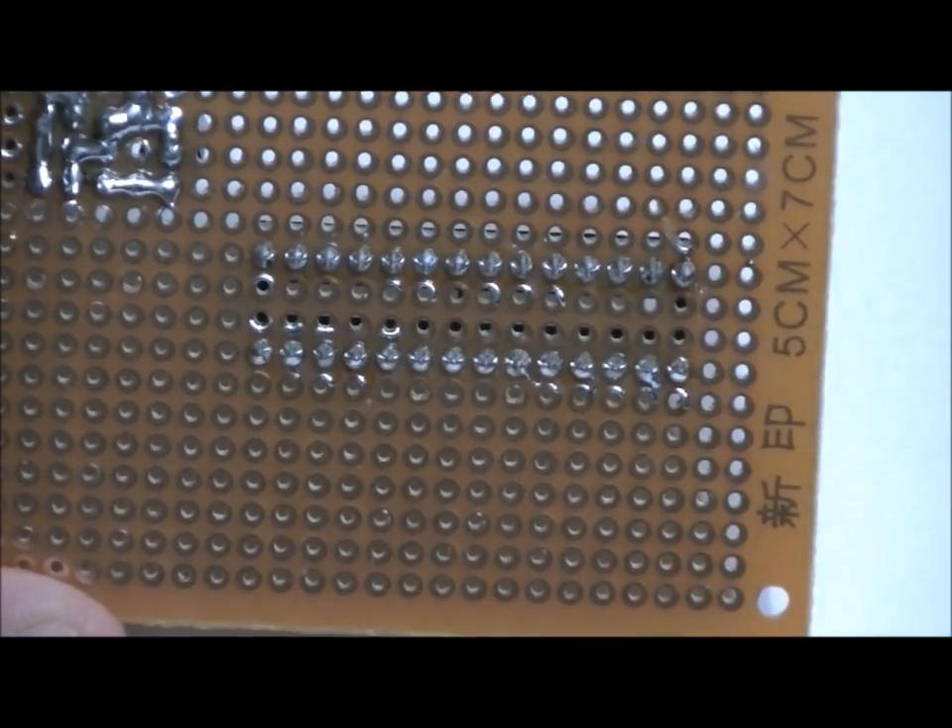All 28 pins are soldered and no shorts.